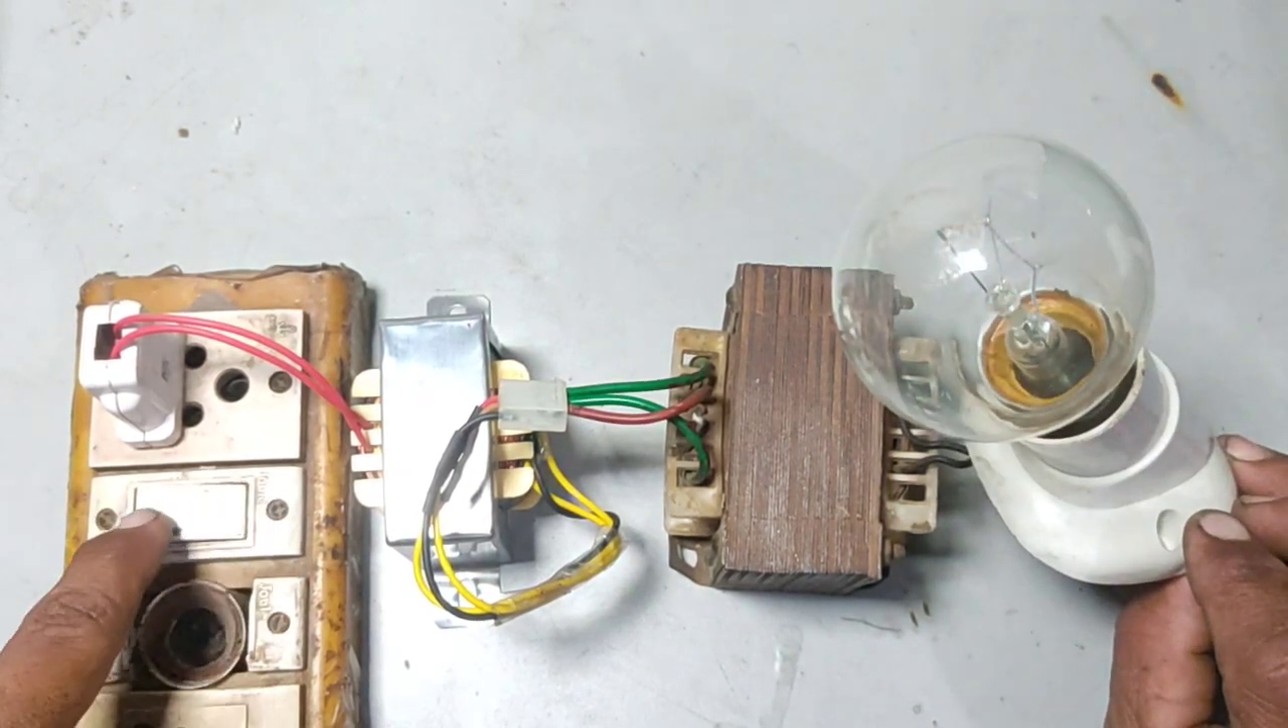मैंने प्लग पिन को इंसर्ट कर दिया है।